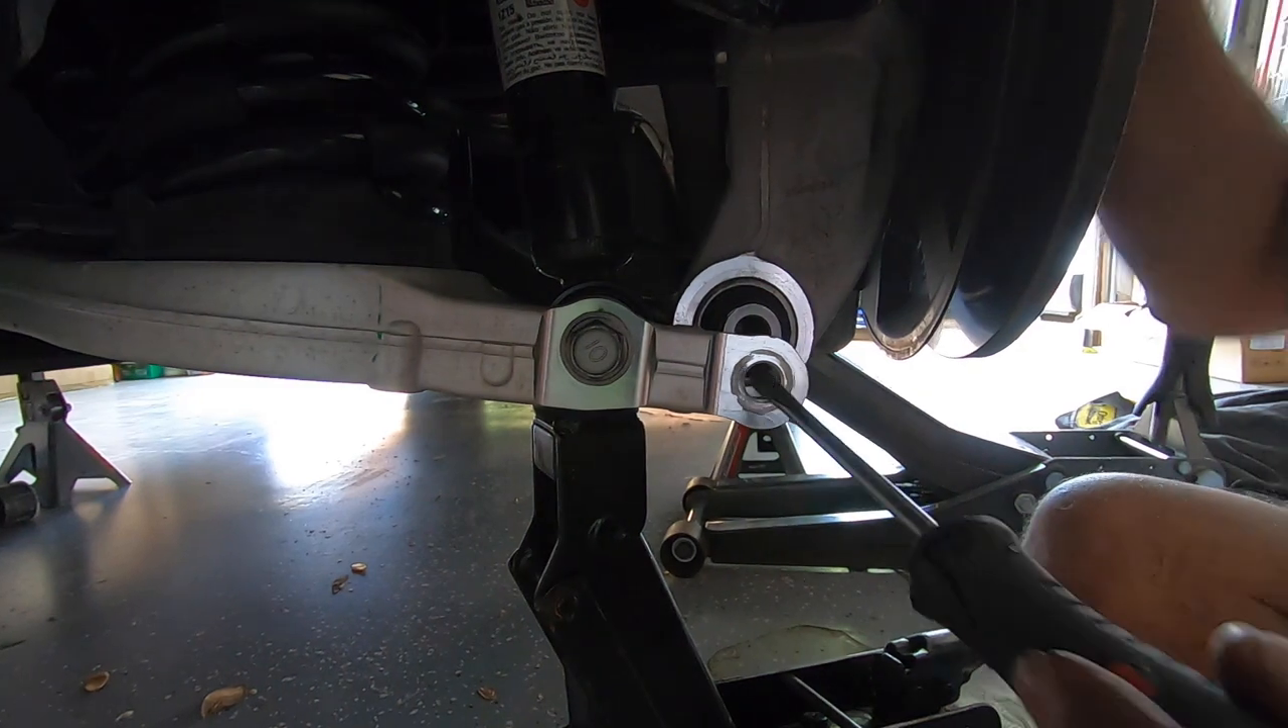That hole right there is not lining up.